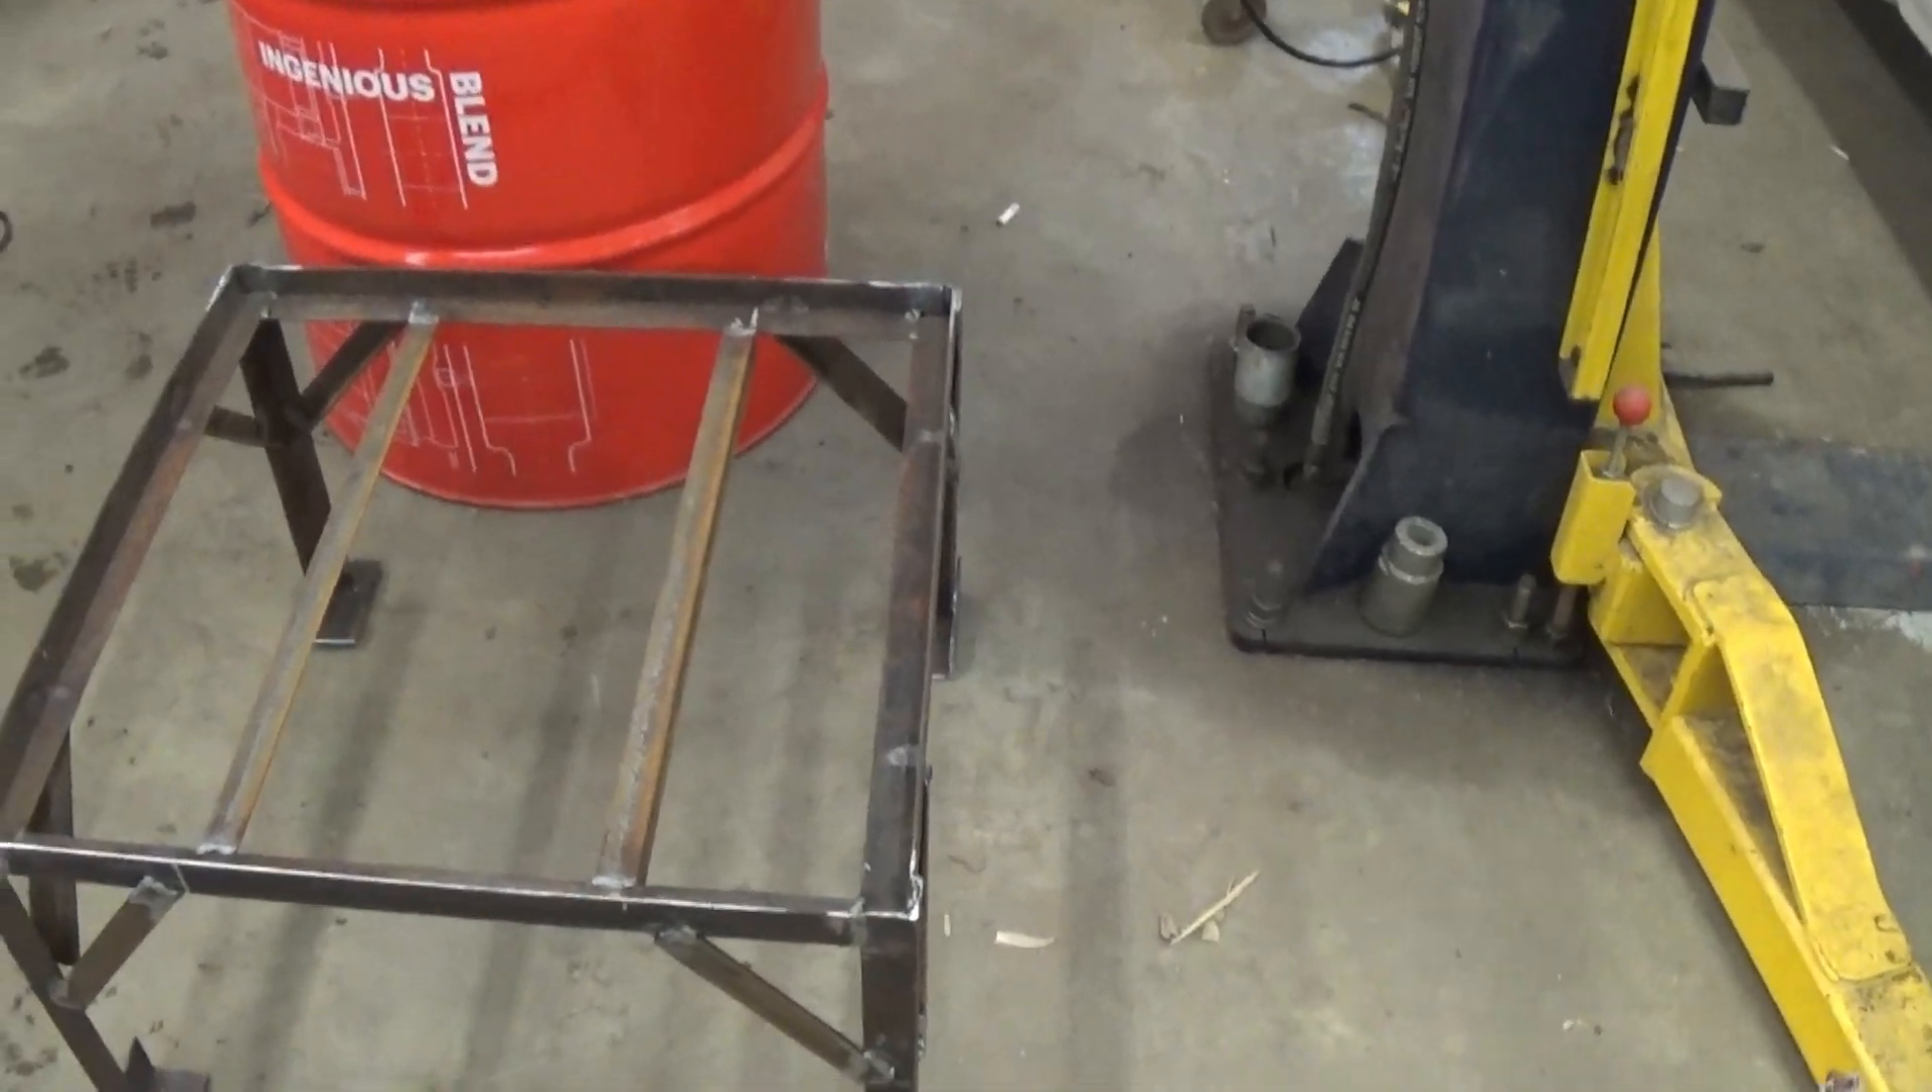Alright guys, we got the stand put together and, uh, welded out.